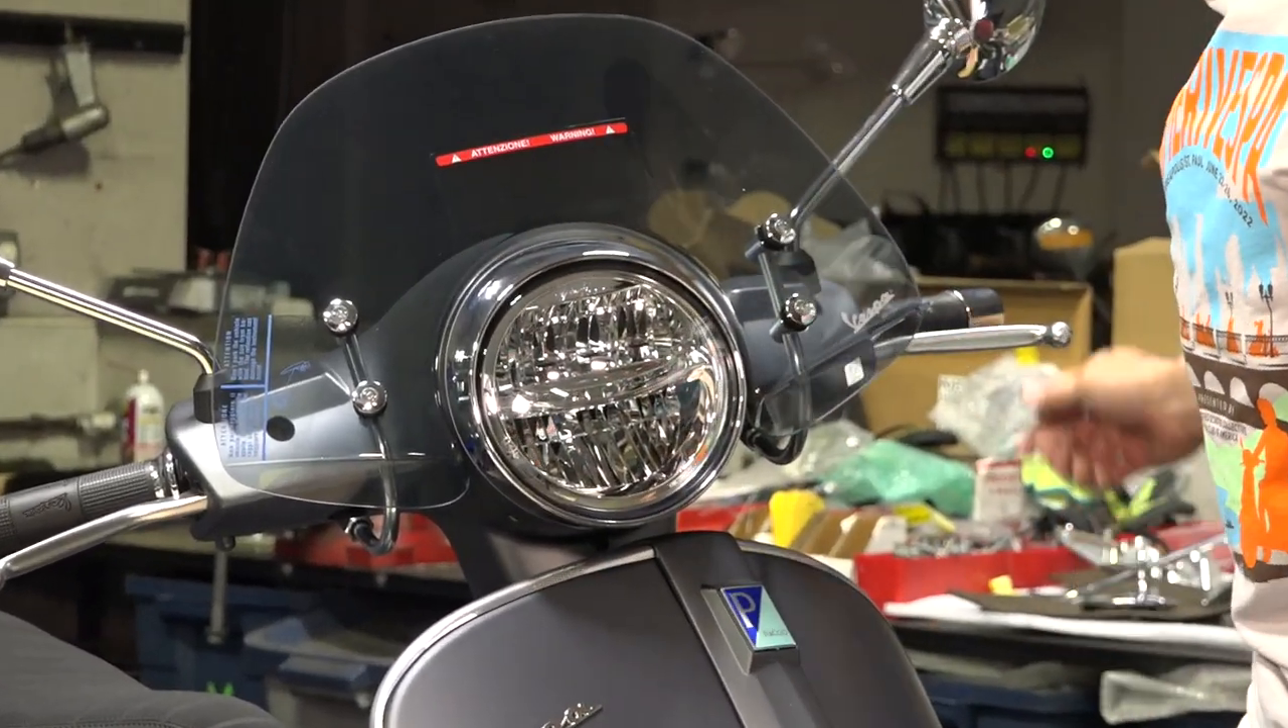This windshield was originally intended for the earlier model GTS 300, but it fits really, really nice on these HPEs.